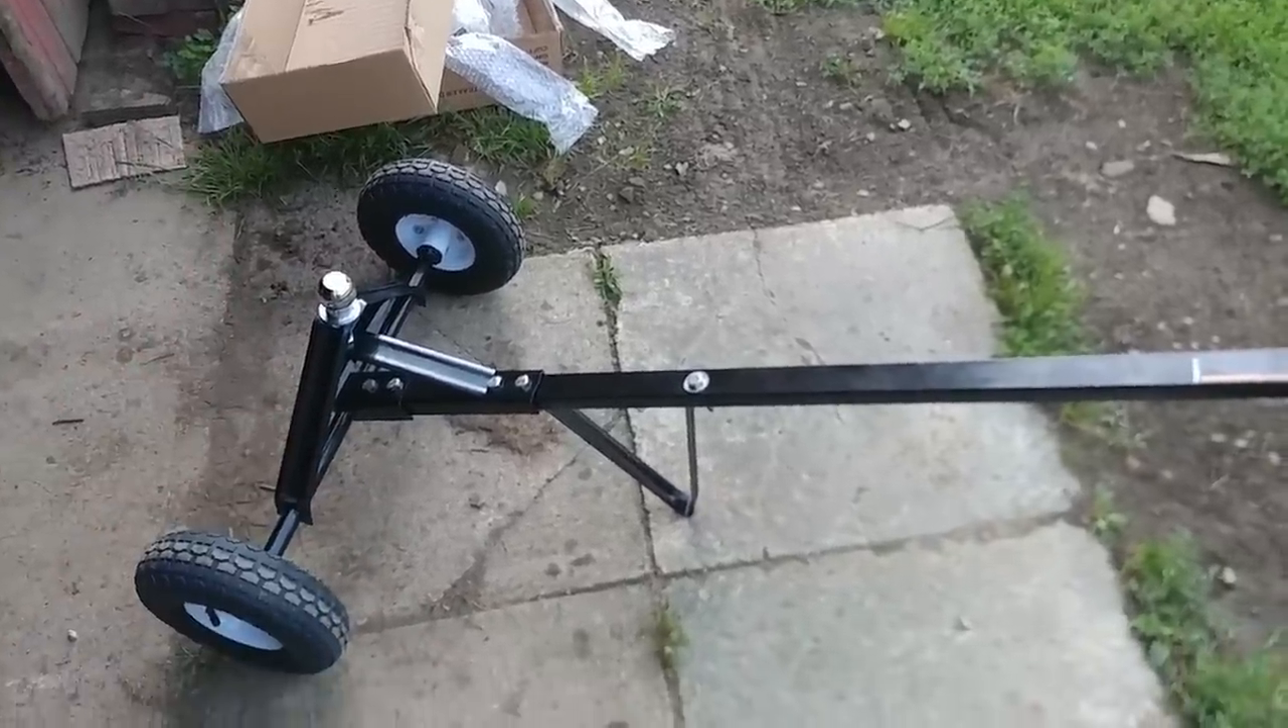Here's what the trailer dolly looks like. Fully assembled, I have the inch and seven-eighths ball on top. Uh, all the wheels are on, all the bolts are tight.